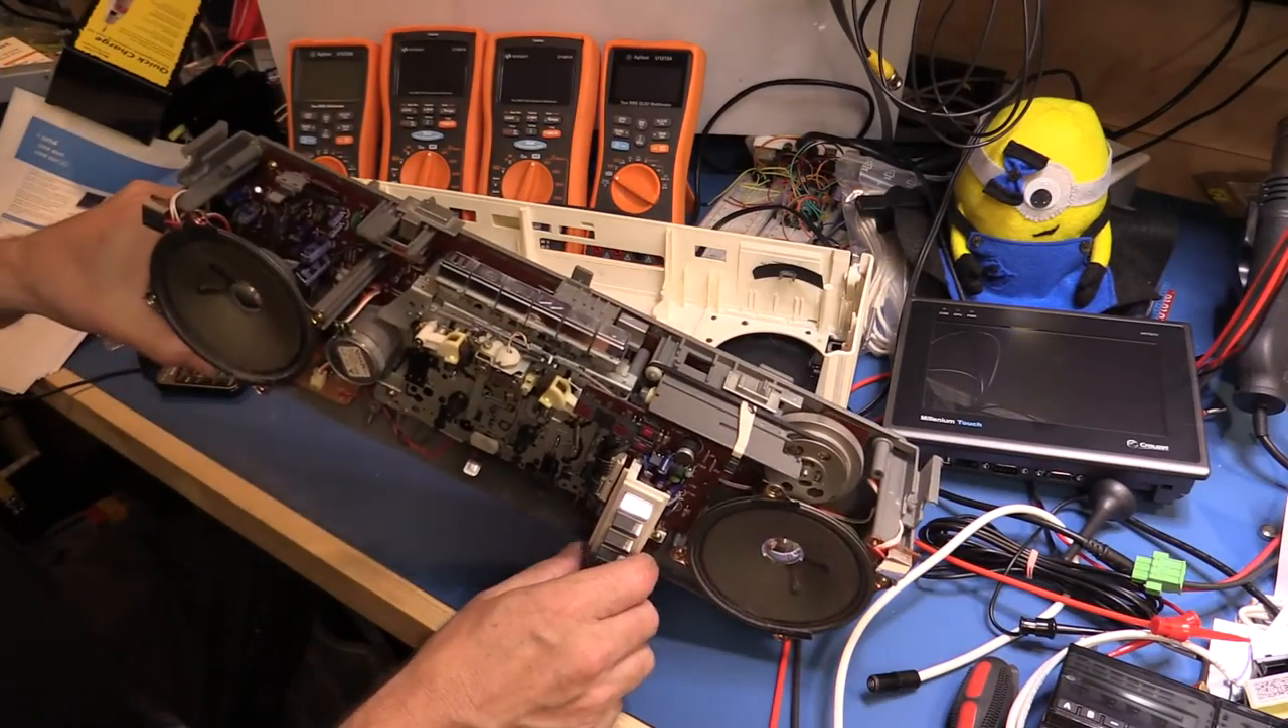Okay so we've managed to gently ease the back off of the unit it all comes out in one complete piece.